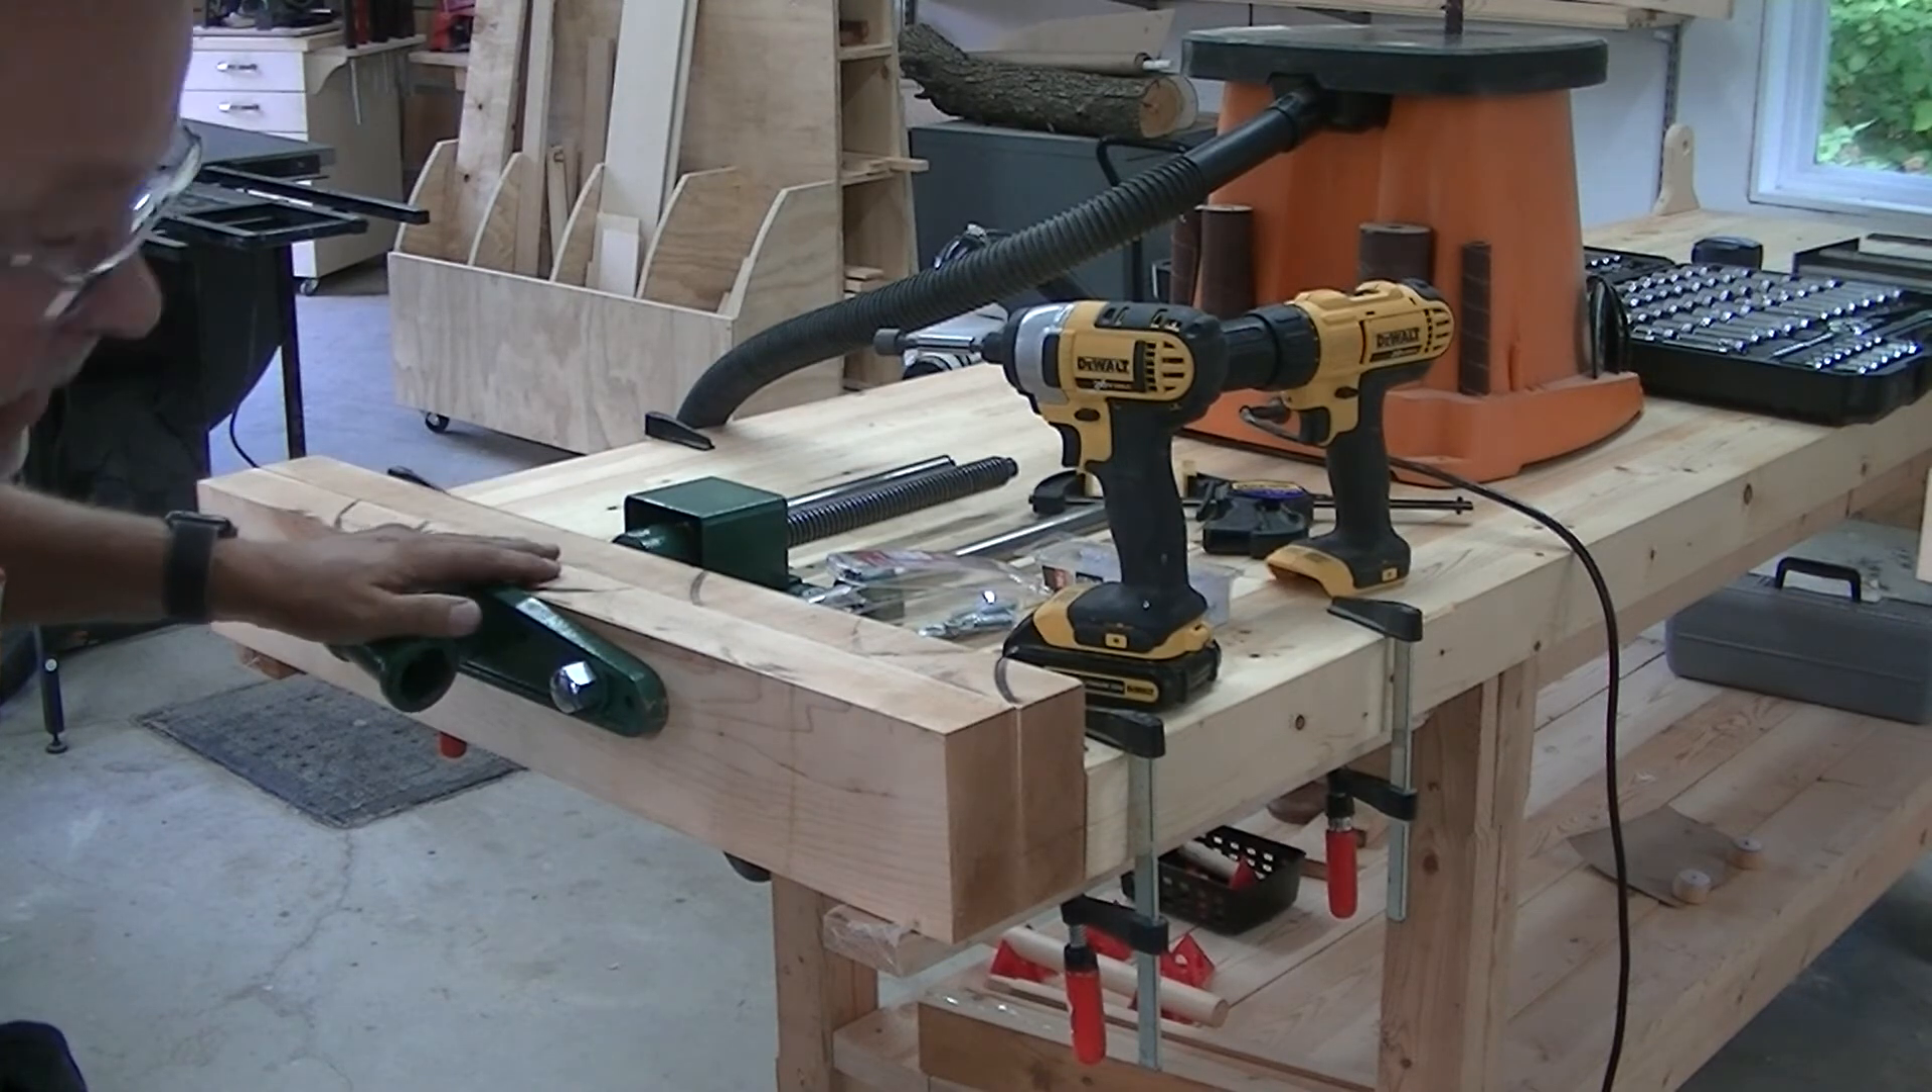All right, so I took out the assembly, installed the front jaw.